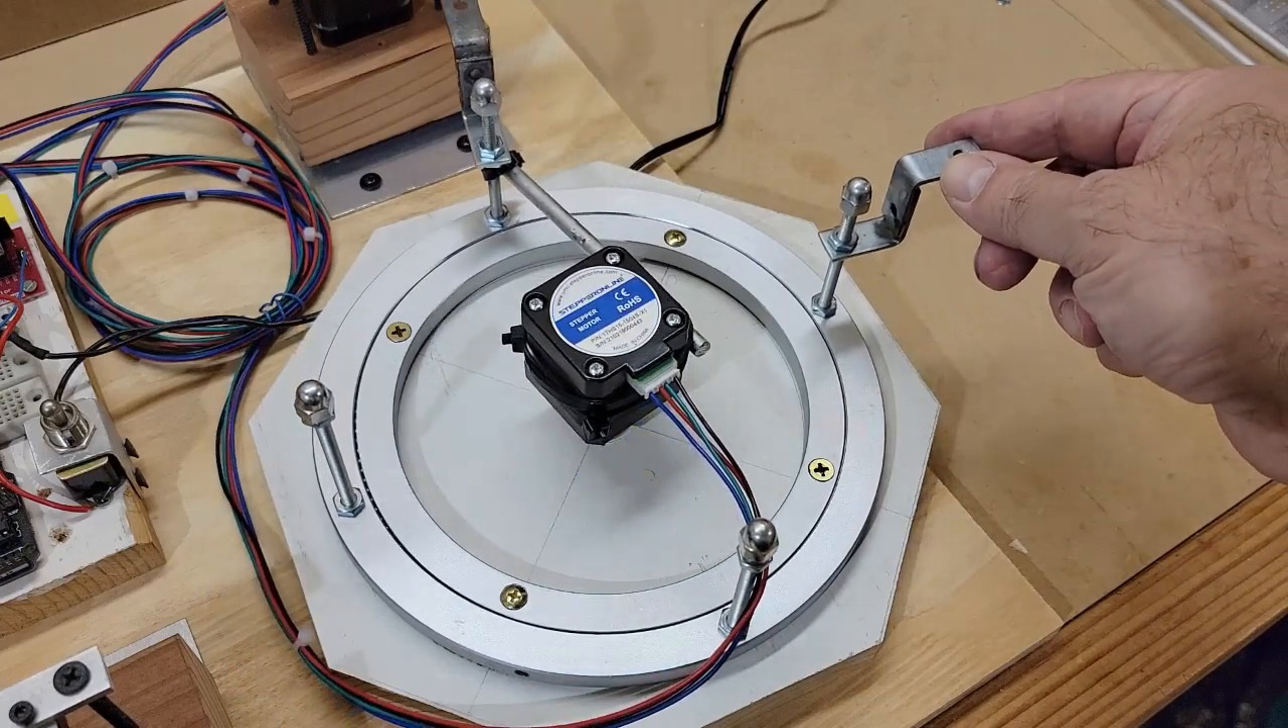I fixed a simple brace between the motor body and one of the support legs to hold the motor still.